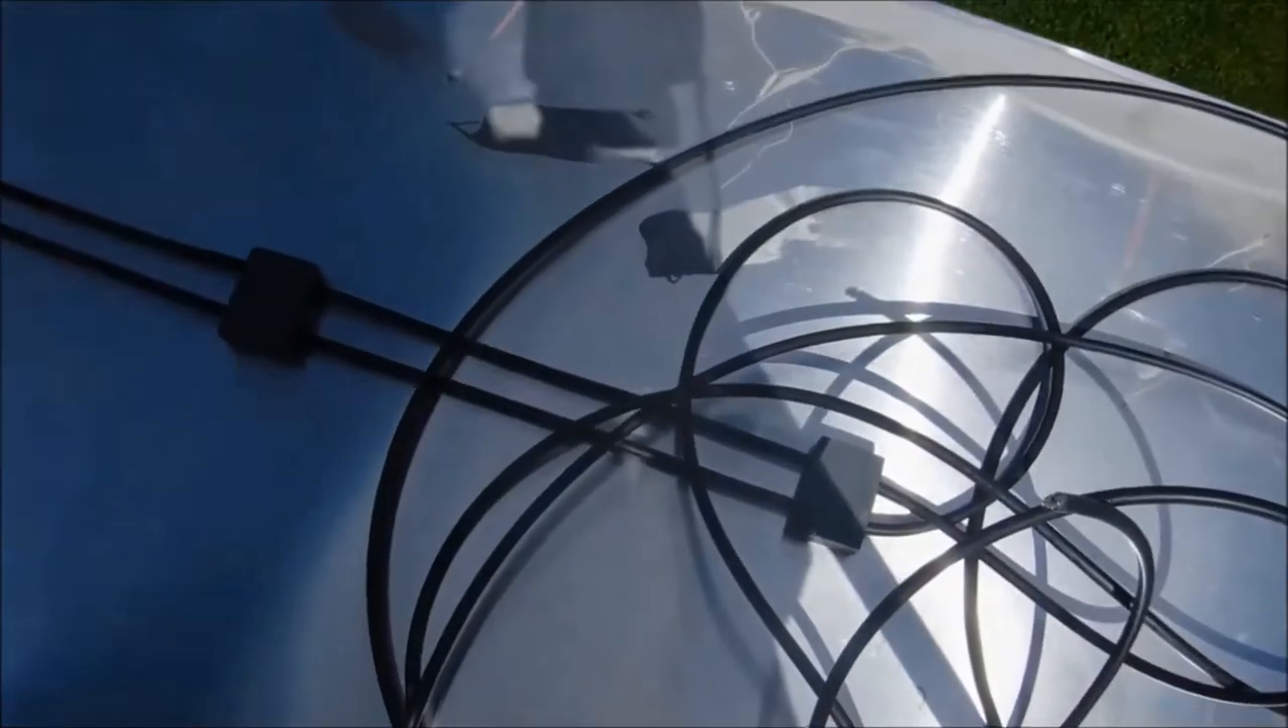Alright, we've got the power leads strung and fastened down with our little homemade blocks.